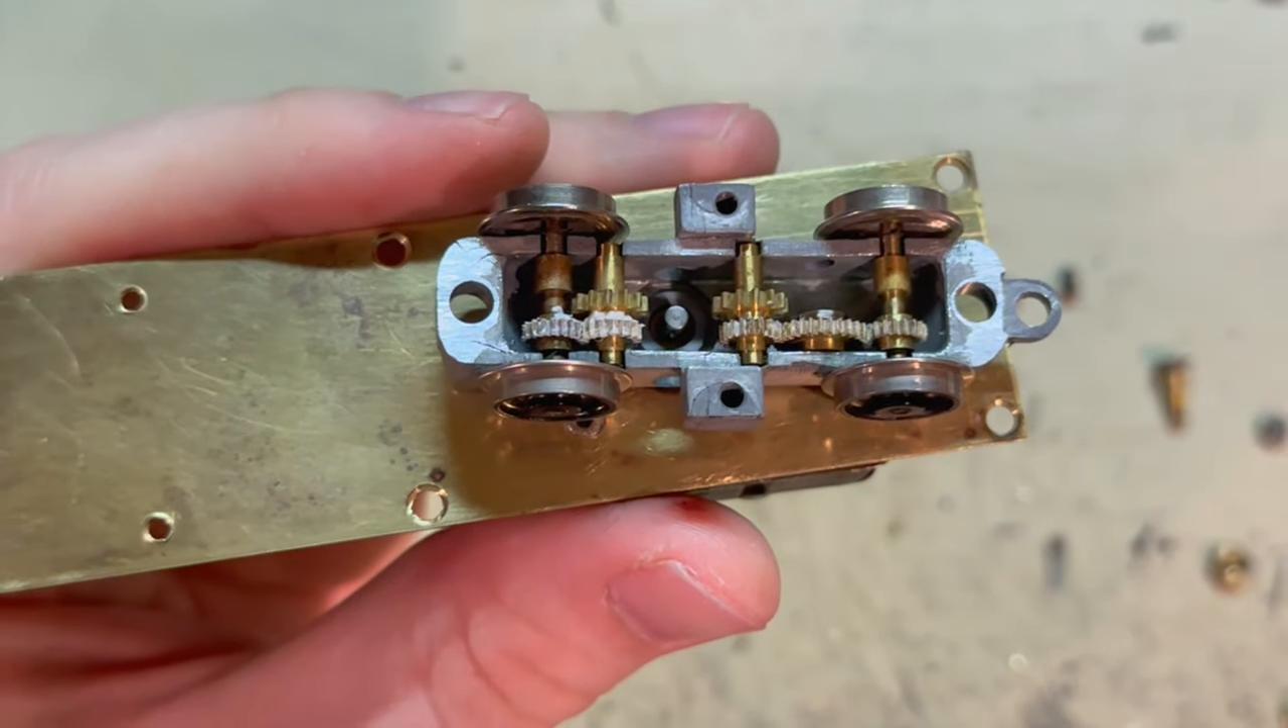Okay, the truck is in place.